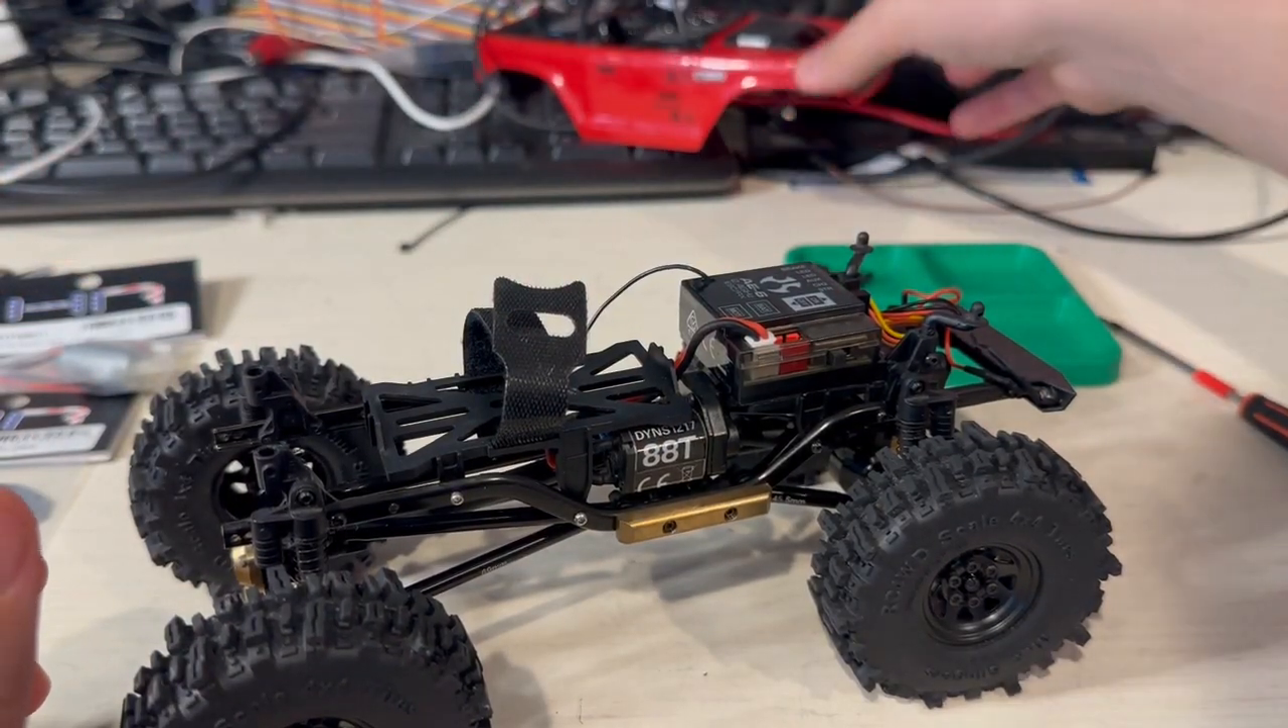Okay, body's off, set that aside.